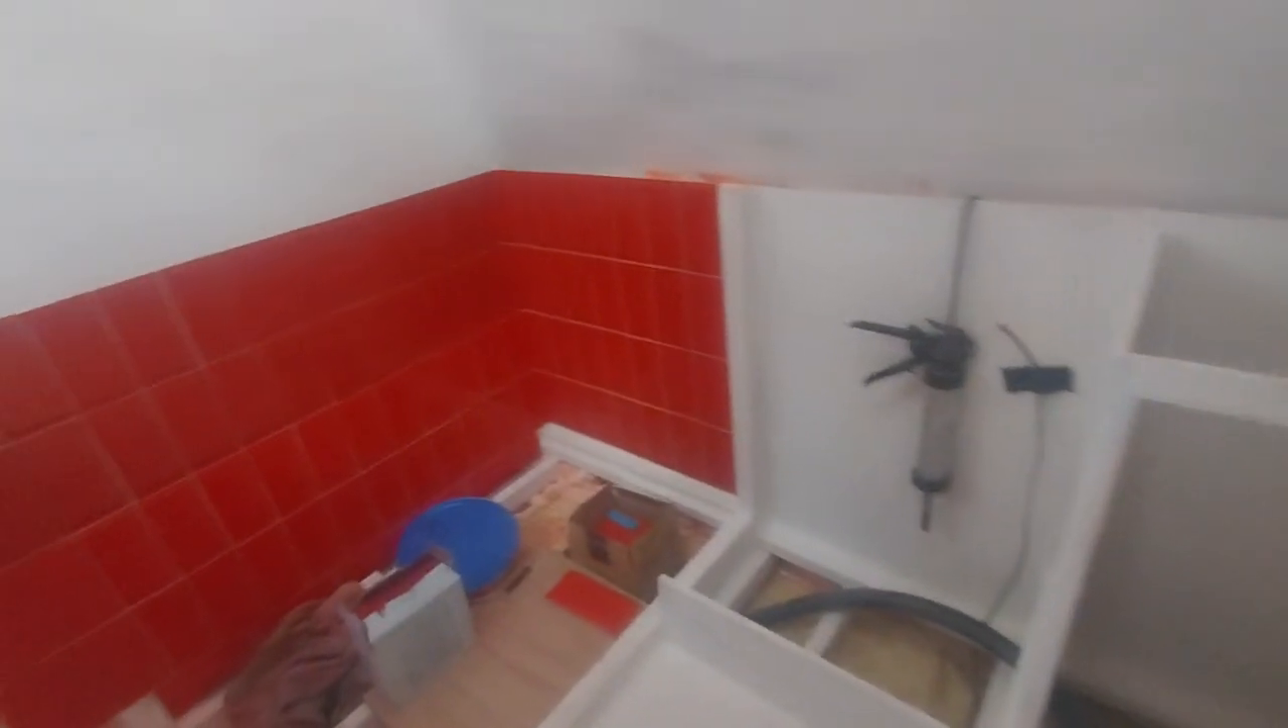As it is raining outside again today, even though it's August, I'm inside again and you saw me tile that wall, which is looking really good.